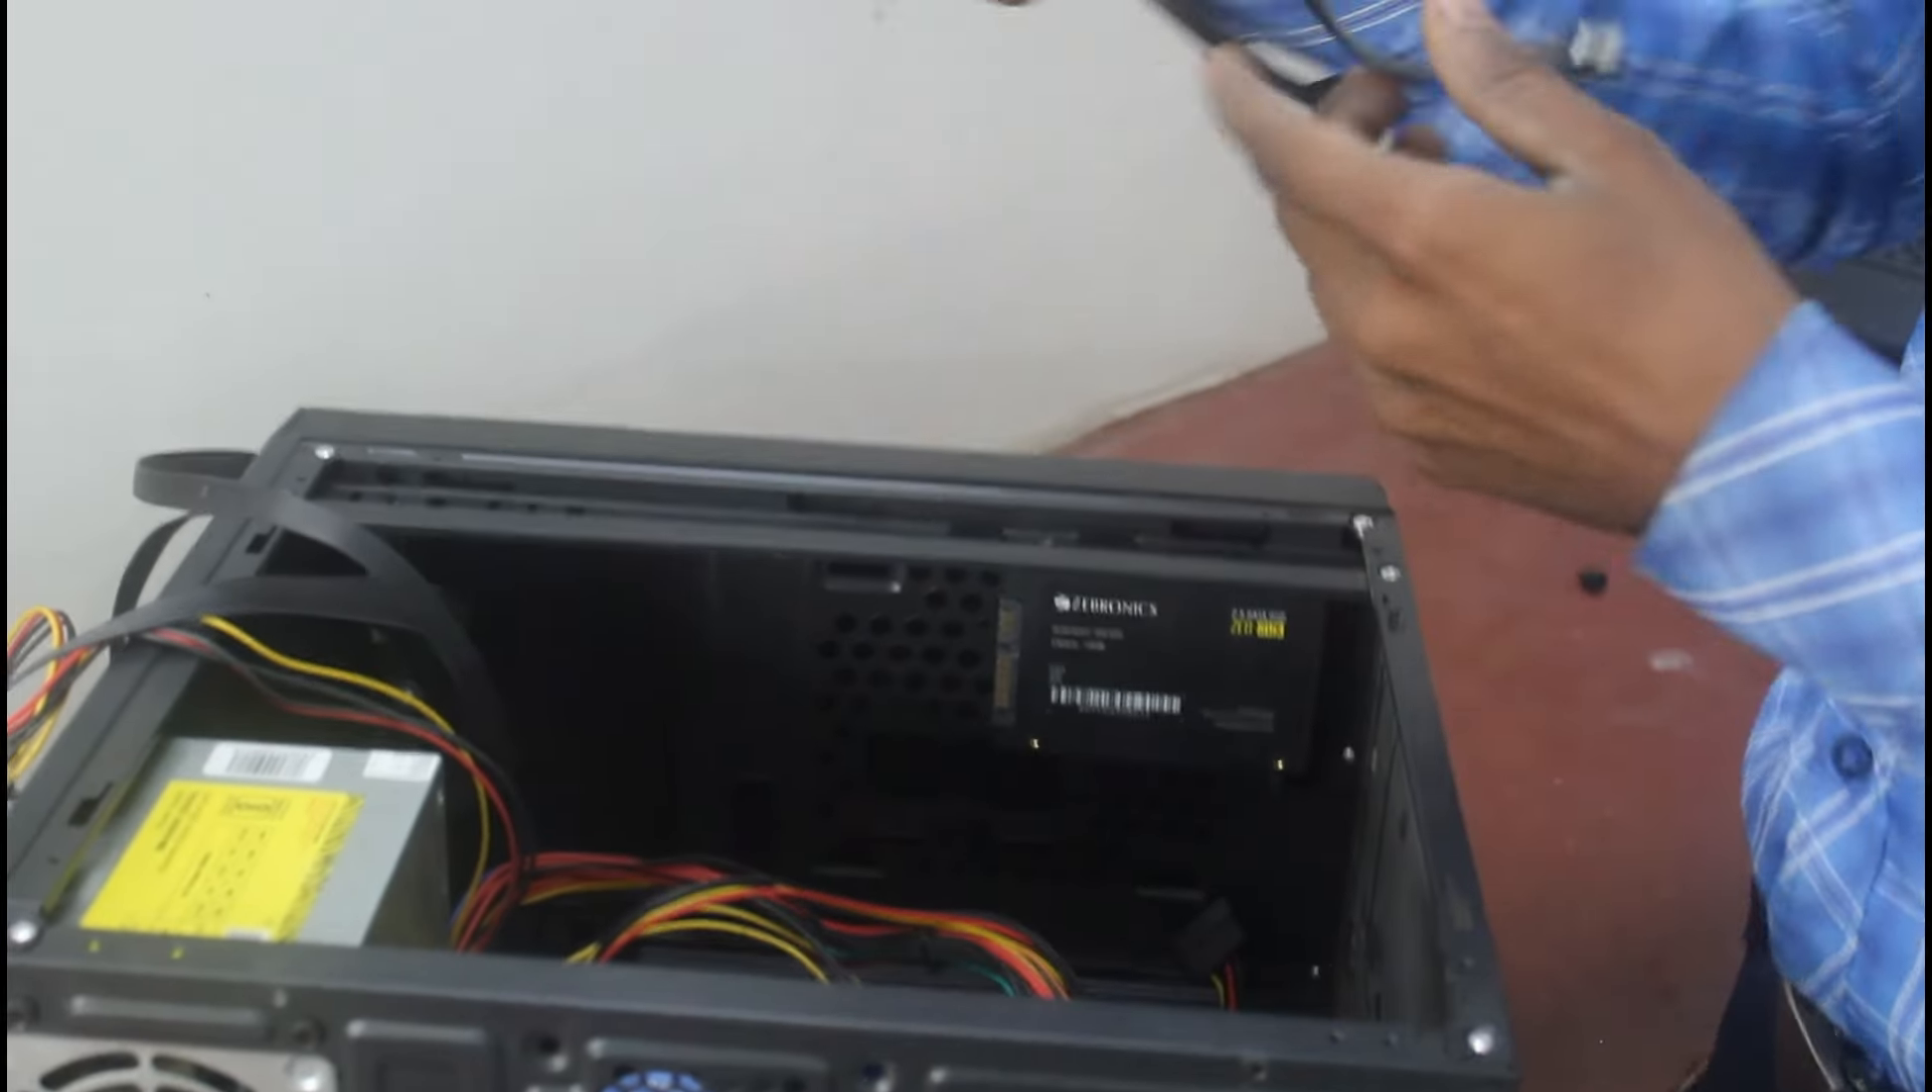तो मैं यहां पर SSD को यहां पर add कर दिया हूँ।